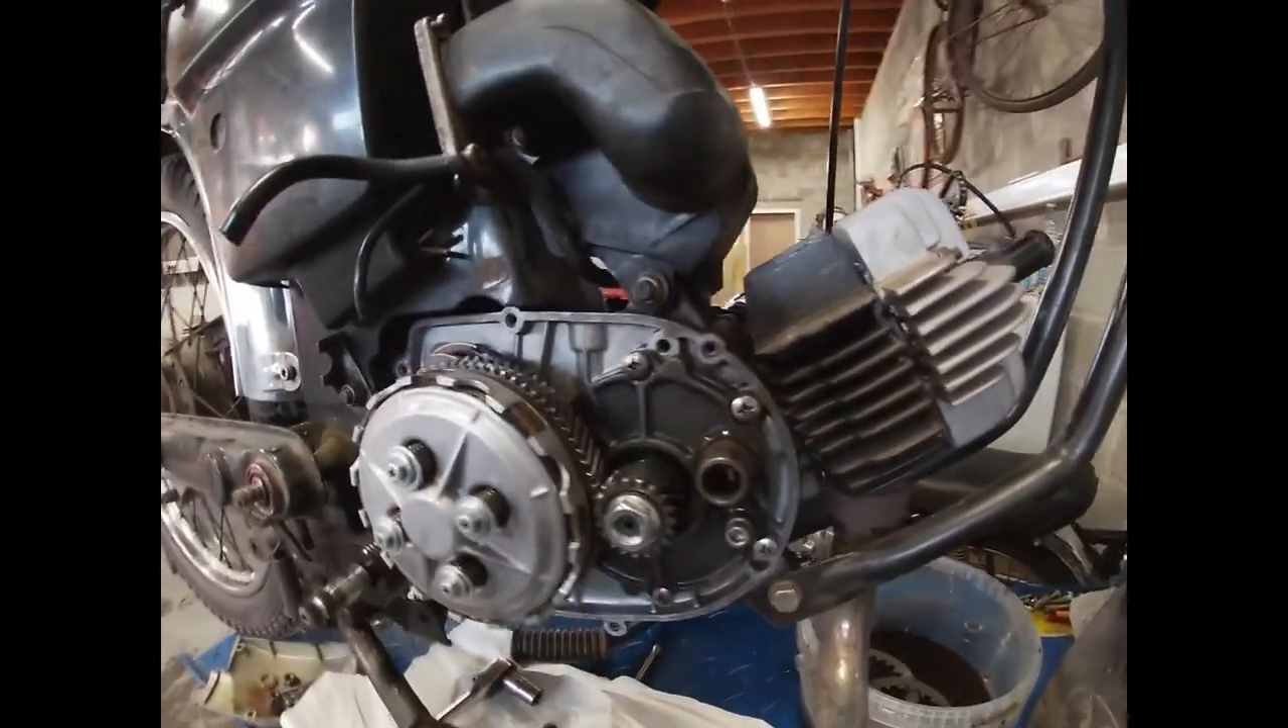As you can see the case is off we got the clutch right here with its friction disks.